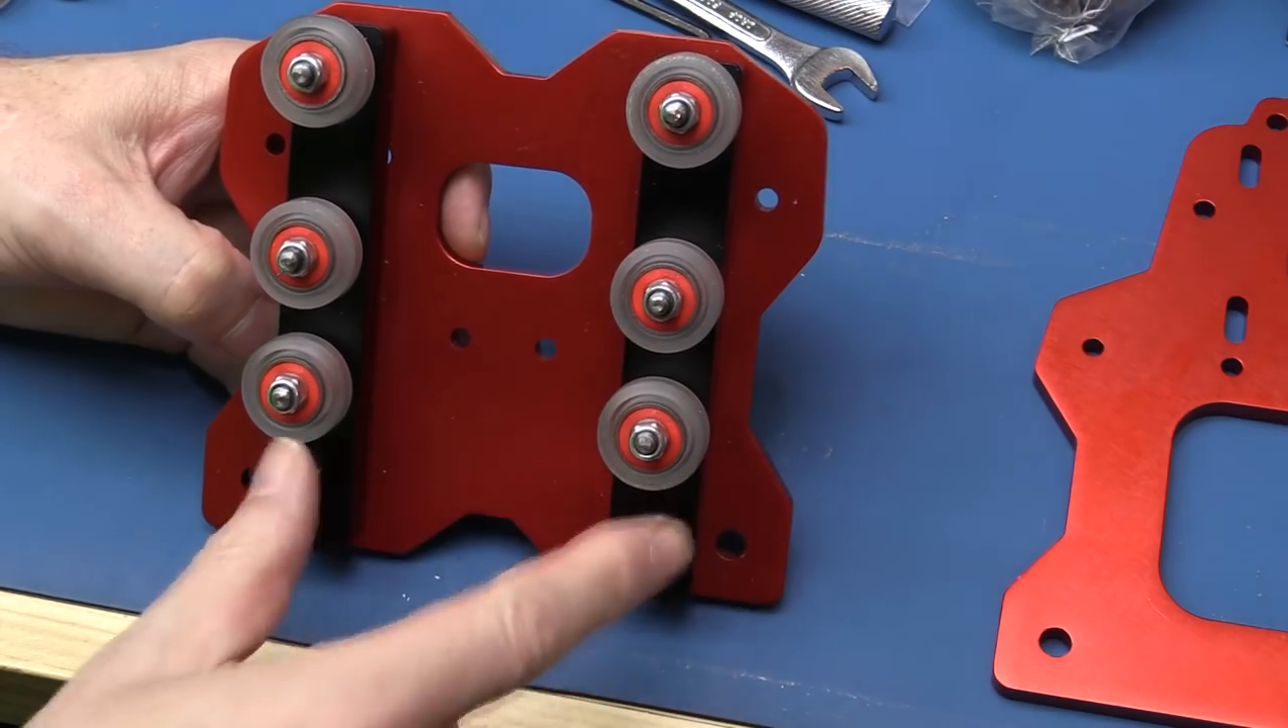I've only mounted three sets of wheels on each side right now because I wanted to show you mounting the last one and any particular things you need to pay attention to while we're doing this.